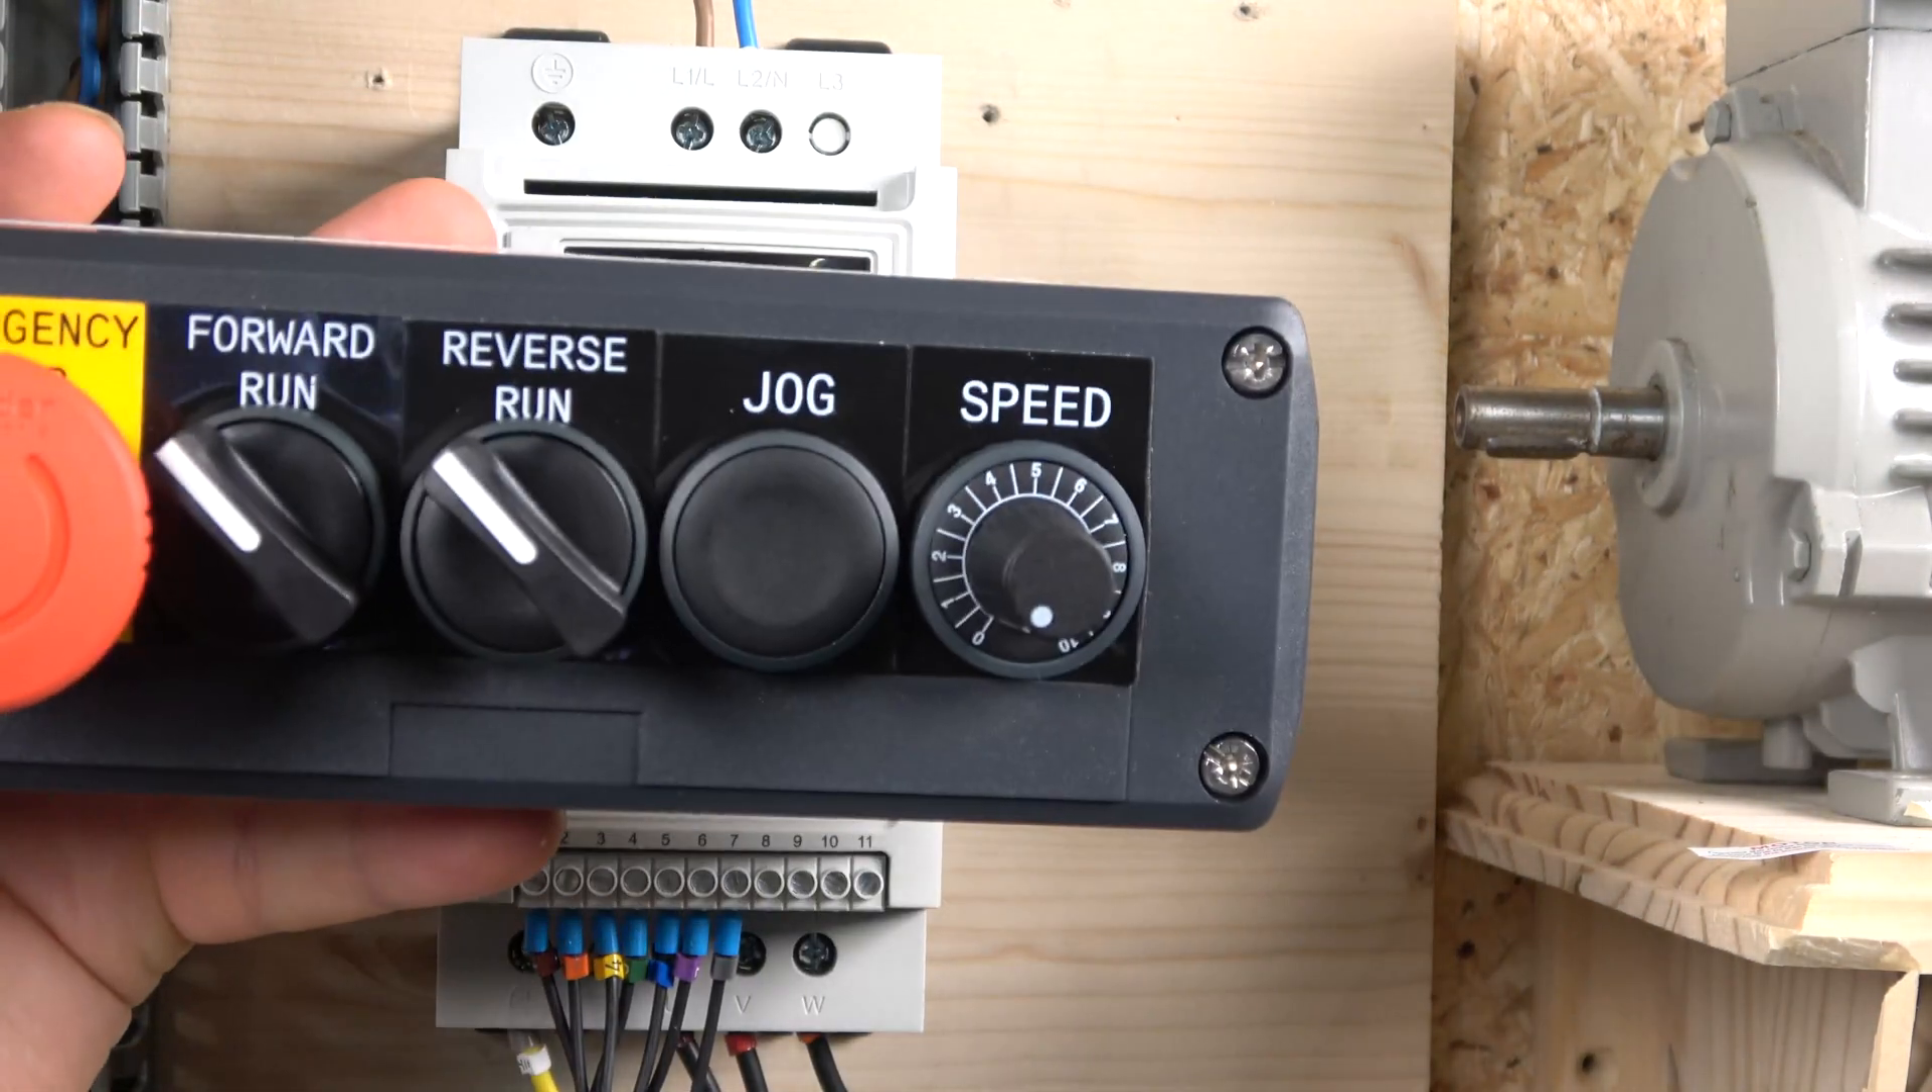The station is uh all put together.